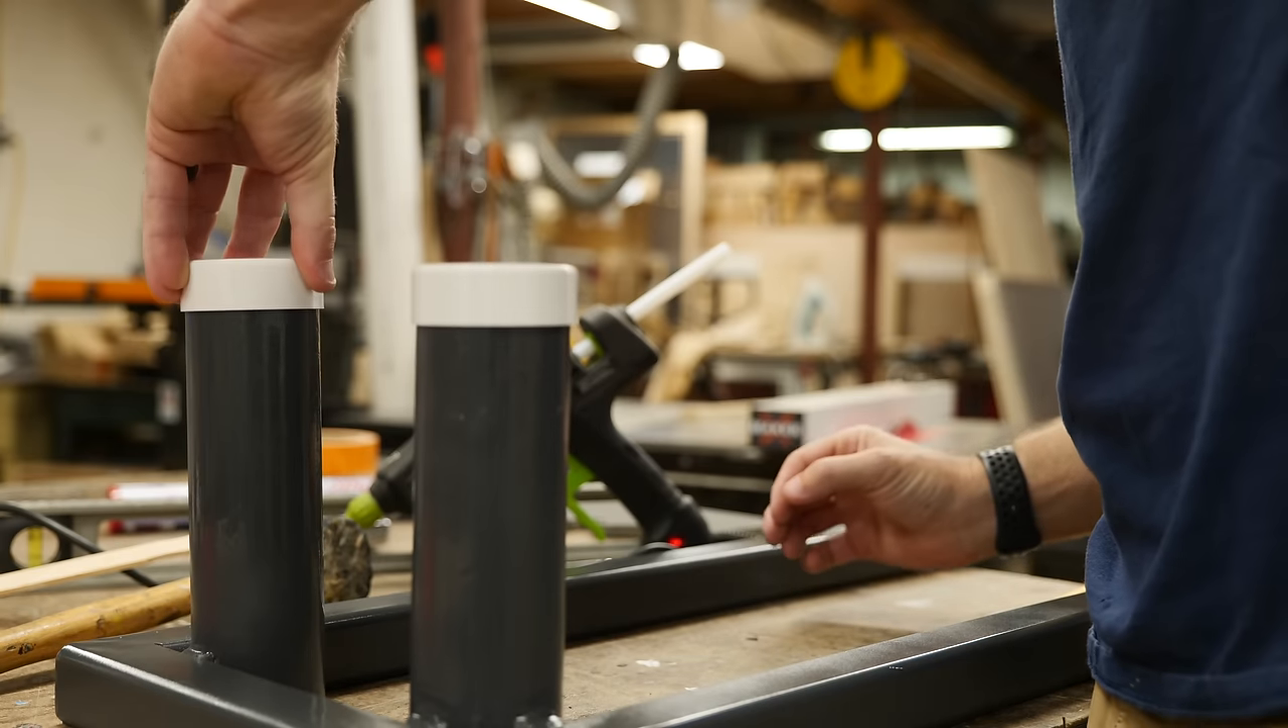These caps are a perfect fit.